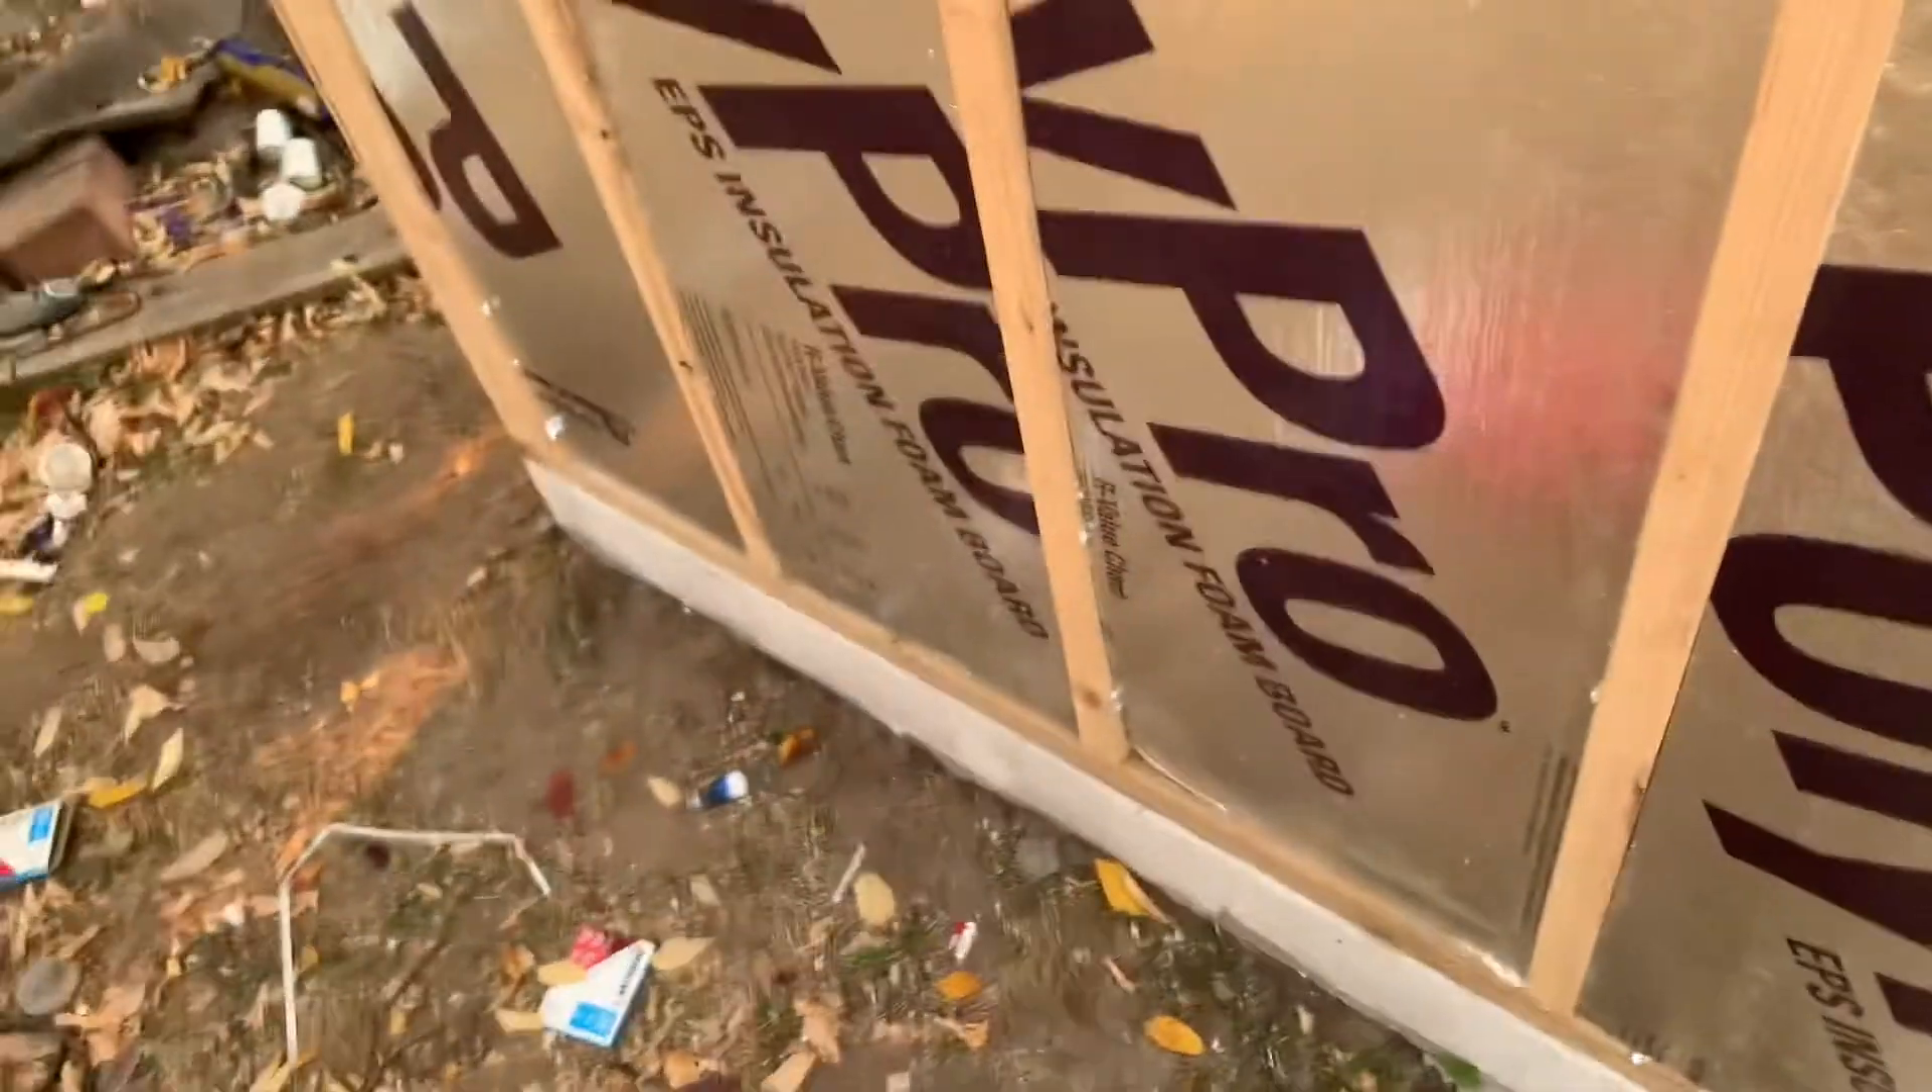I've already done the insulation here in the front.